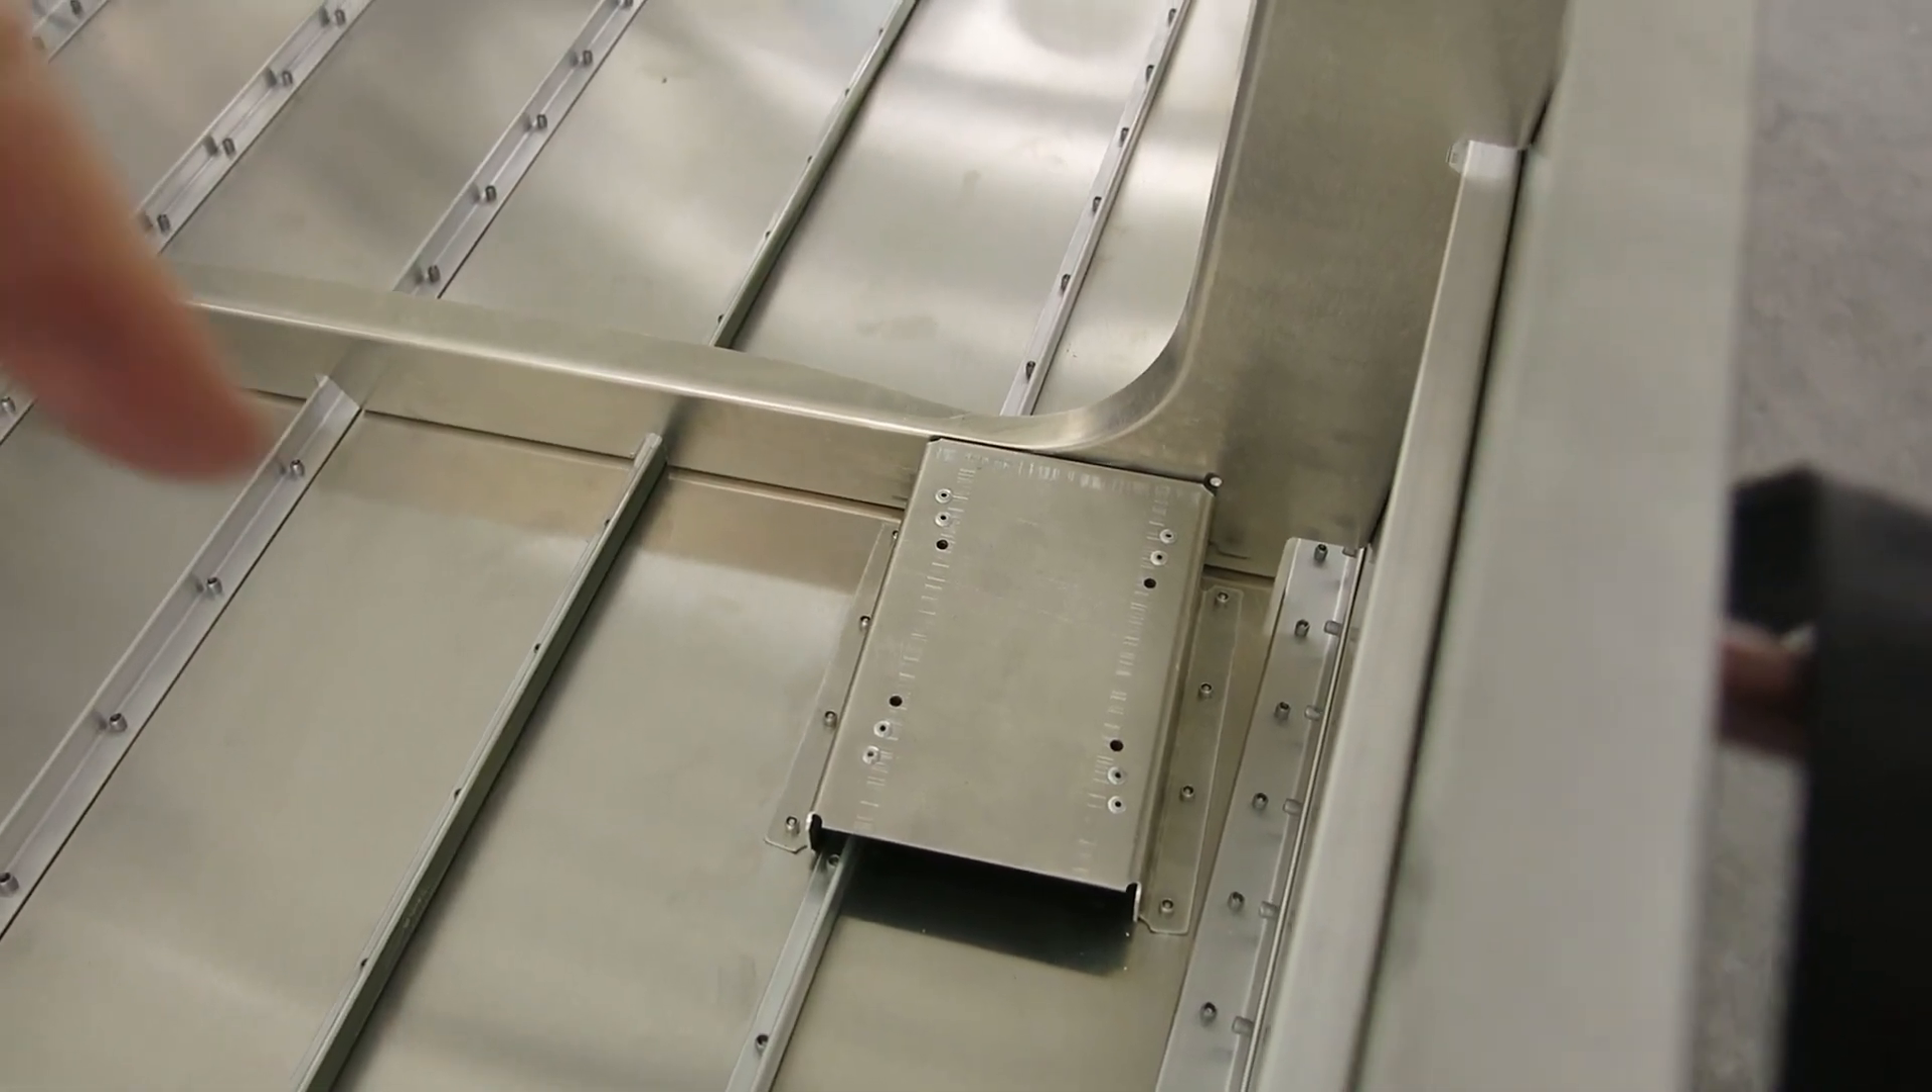We don't have any top skin on the tail cone so we can get in there and get that done pretty easy.